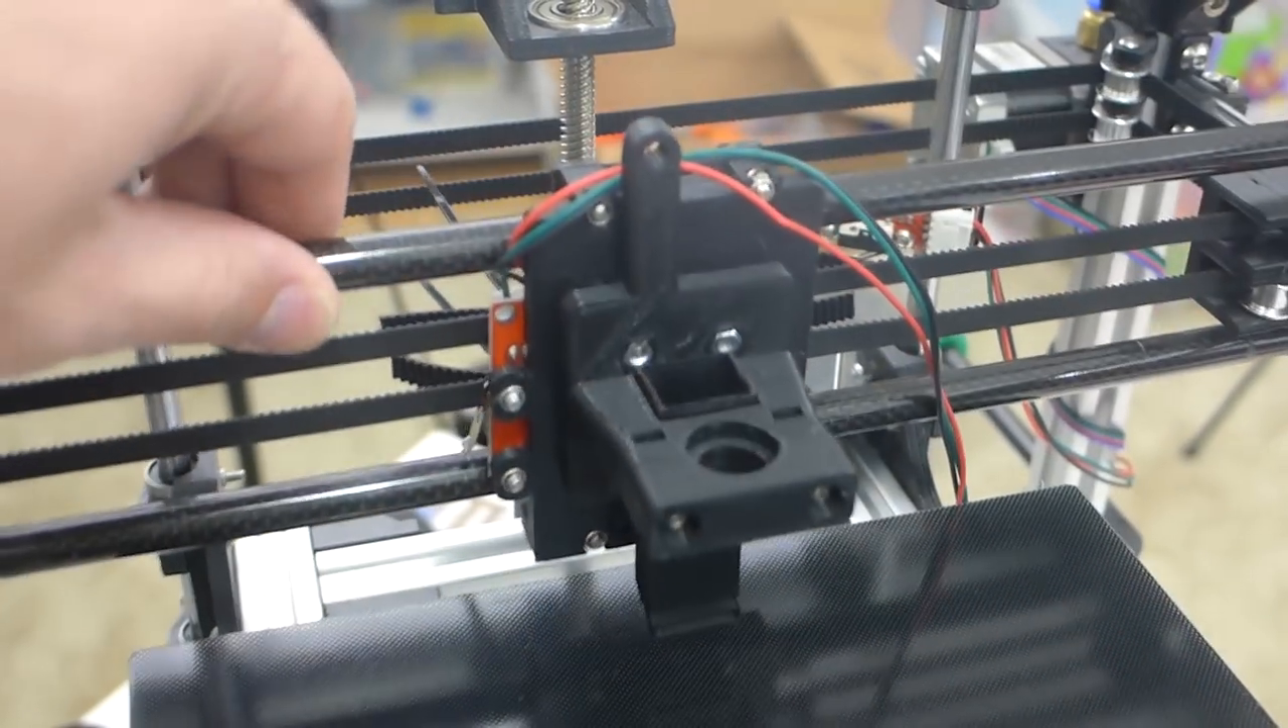So here is the carriage here, all assembled, this is the main plate, and then this hot end plate clips right onto there.